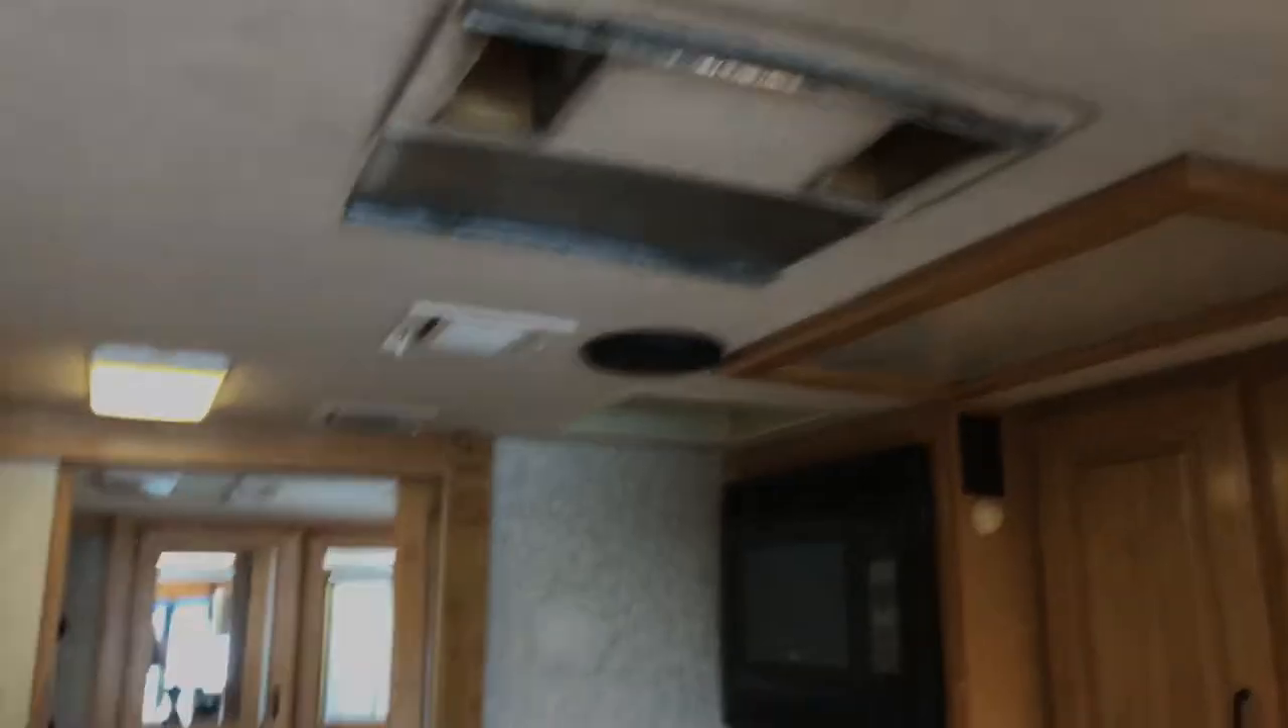Everything seems perfect. I'm very pleased. So now I just got to put the cover back and the filter back on and I'm good to go for my trip to Tawas.